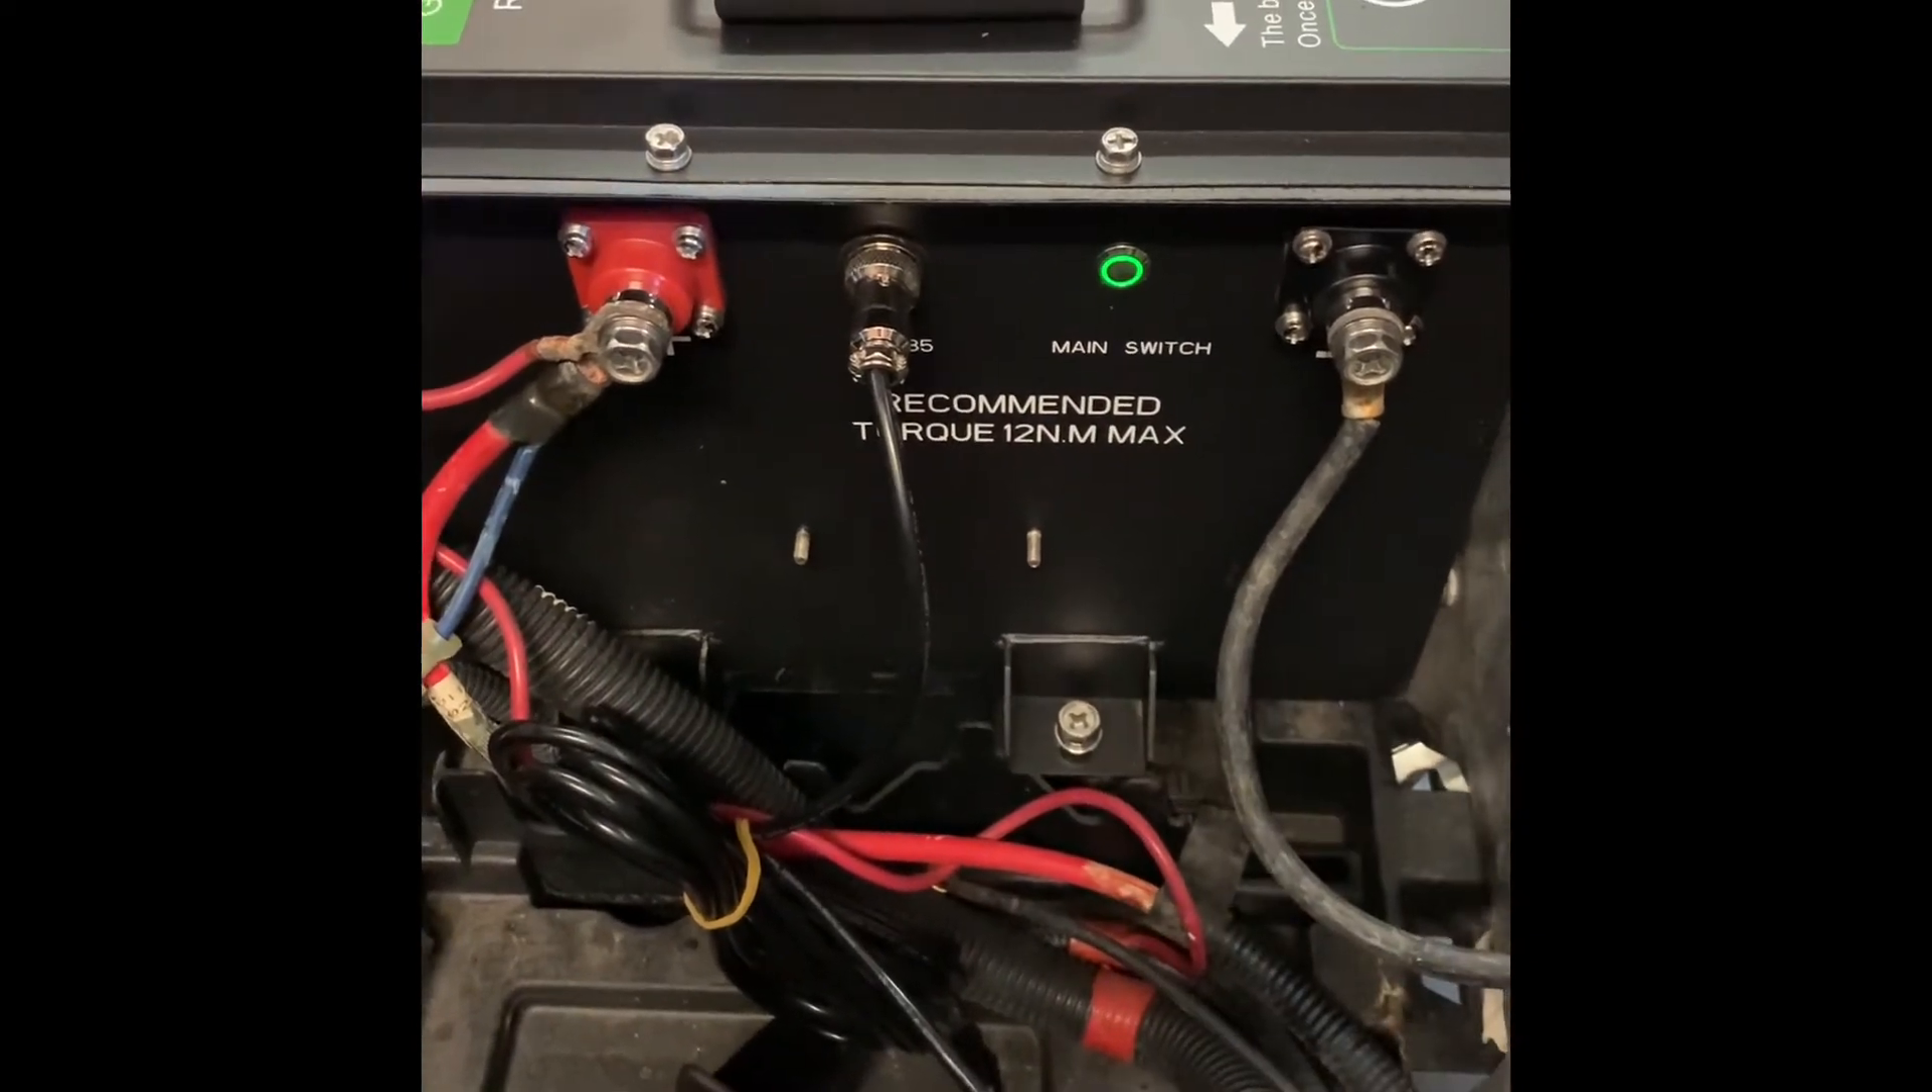But the lithium battery is in. It's hooked up.